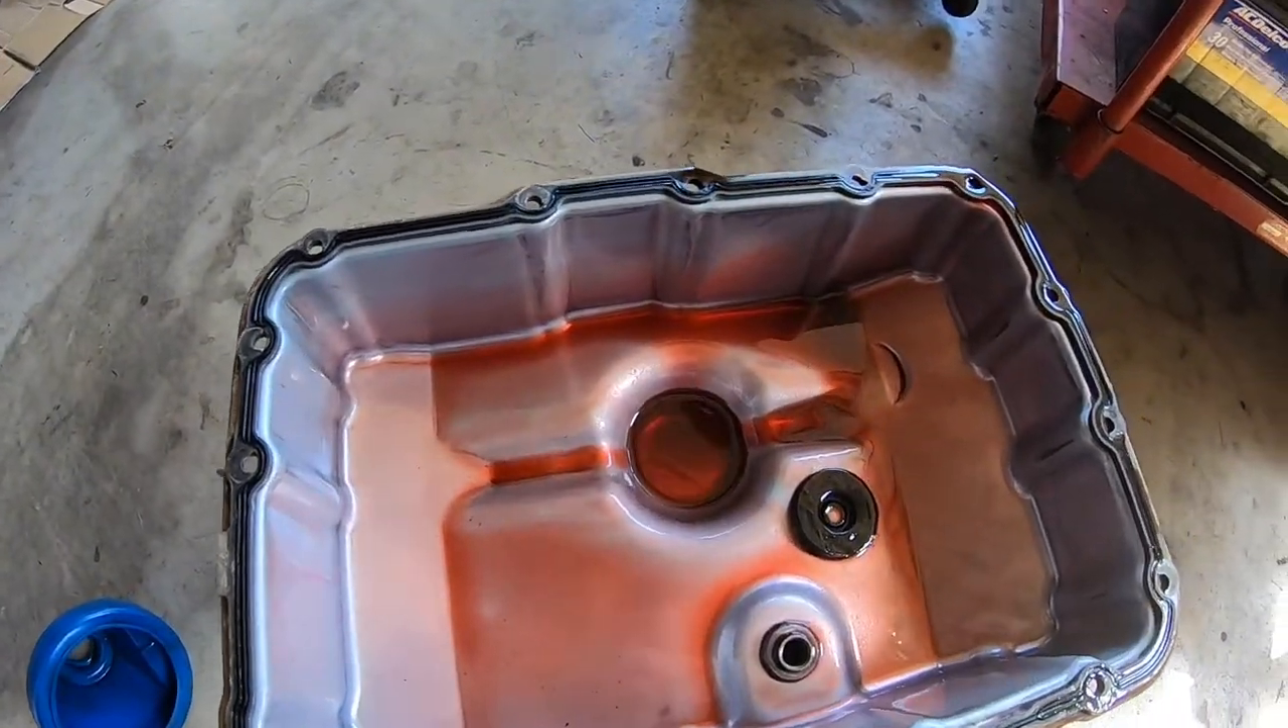I successfully removed the pan without creating a thousand dollars in damage.